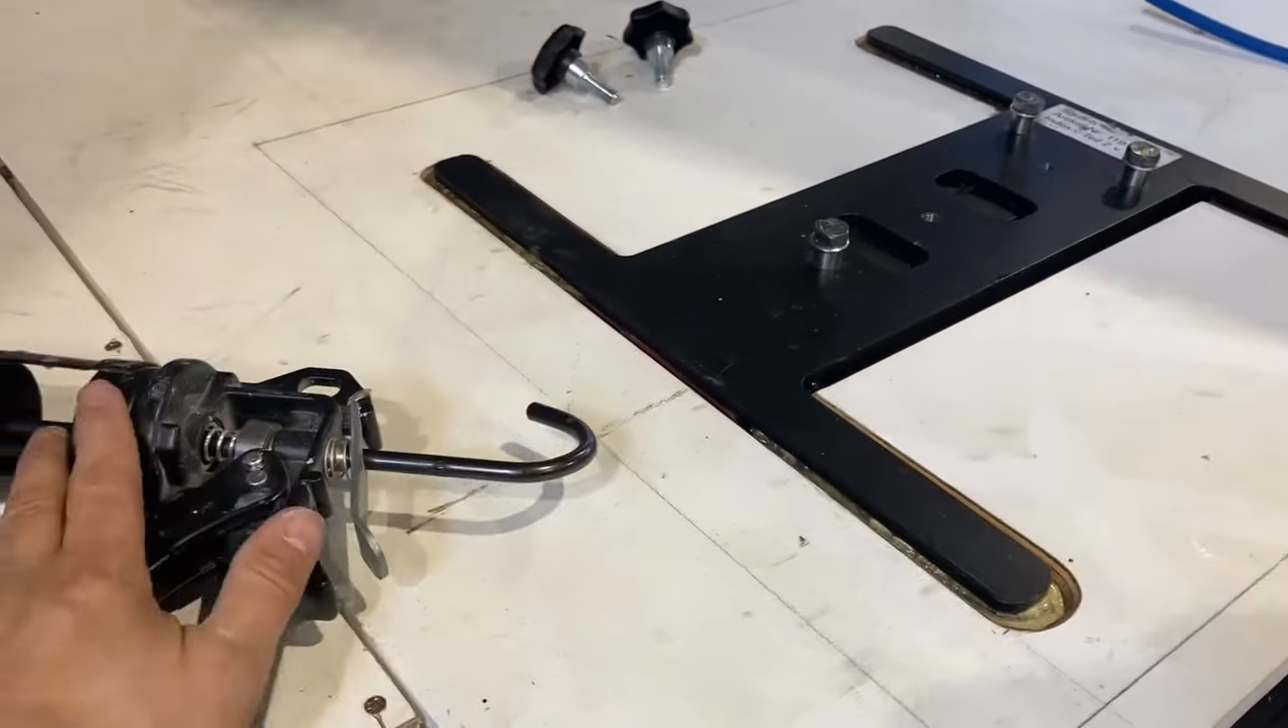So you can see the H base piece is now installed.